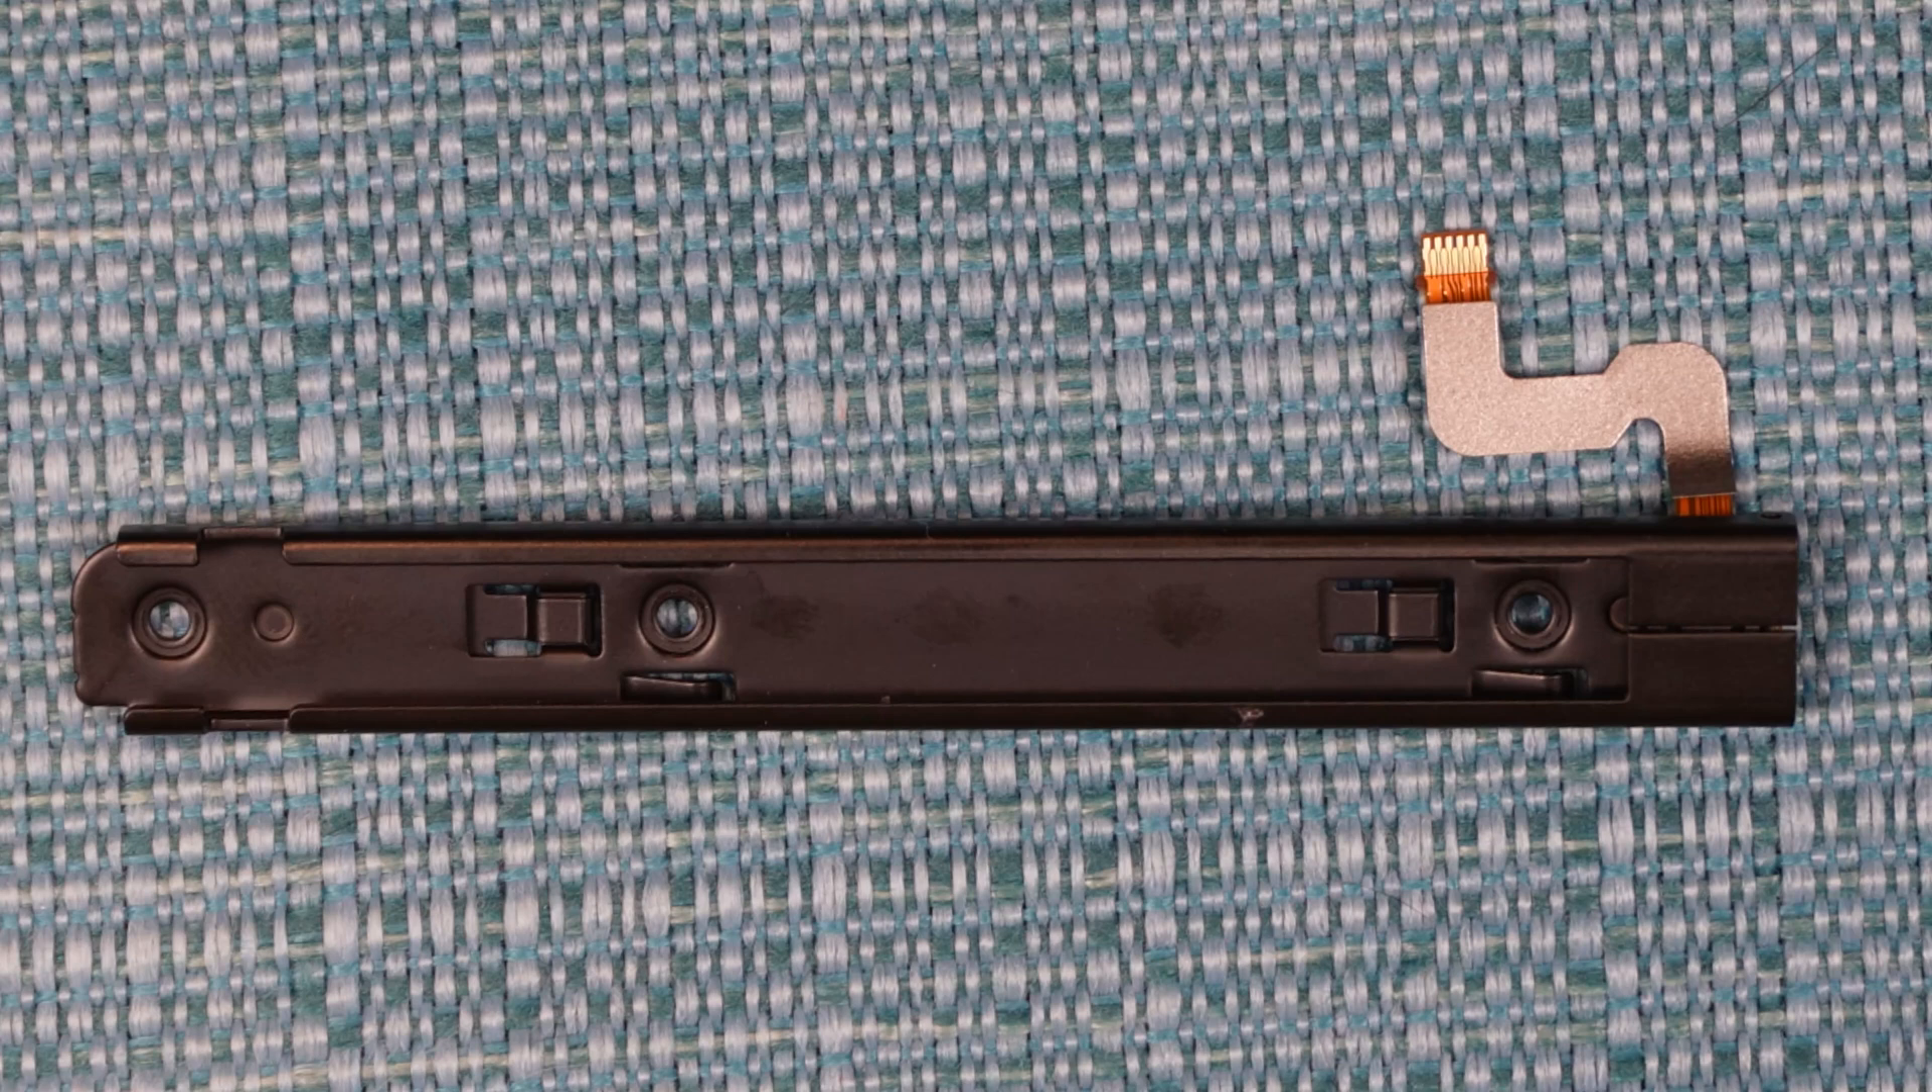This is what the rail looks like when it's out and you can just swap it out with another one.